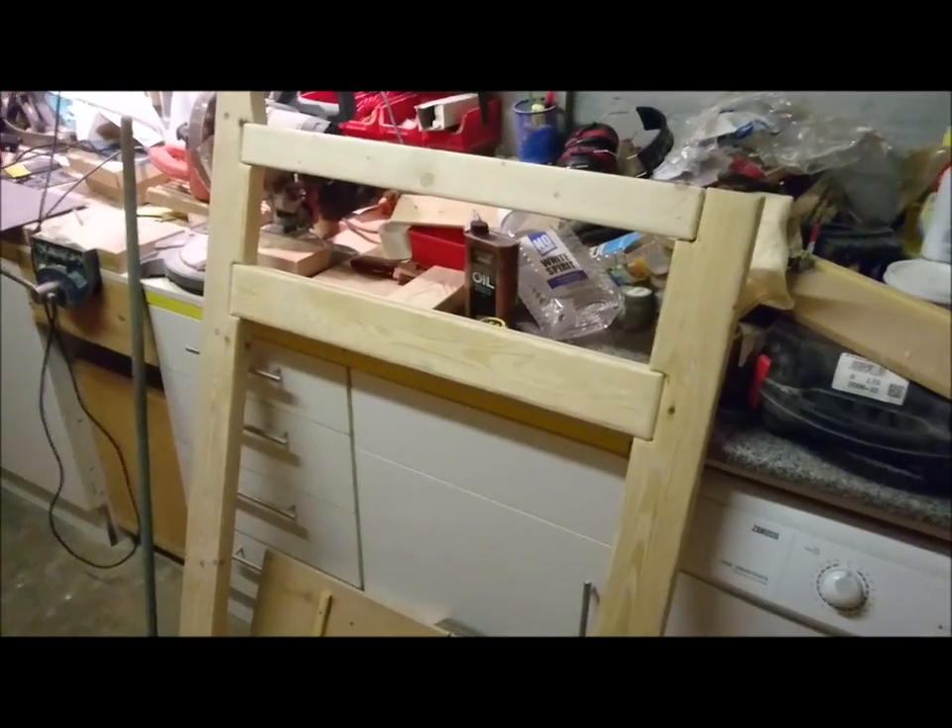This is the first frame then that's fully been put together.